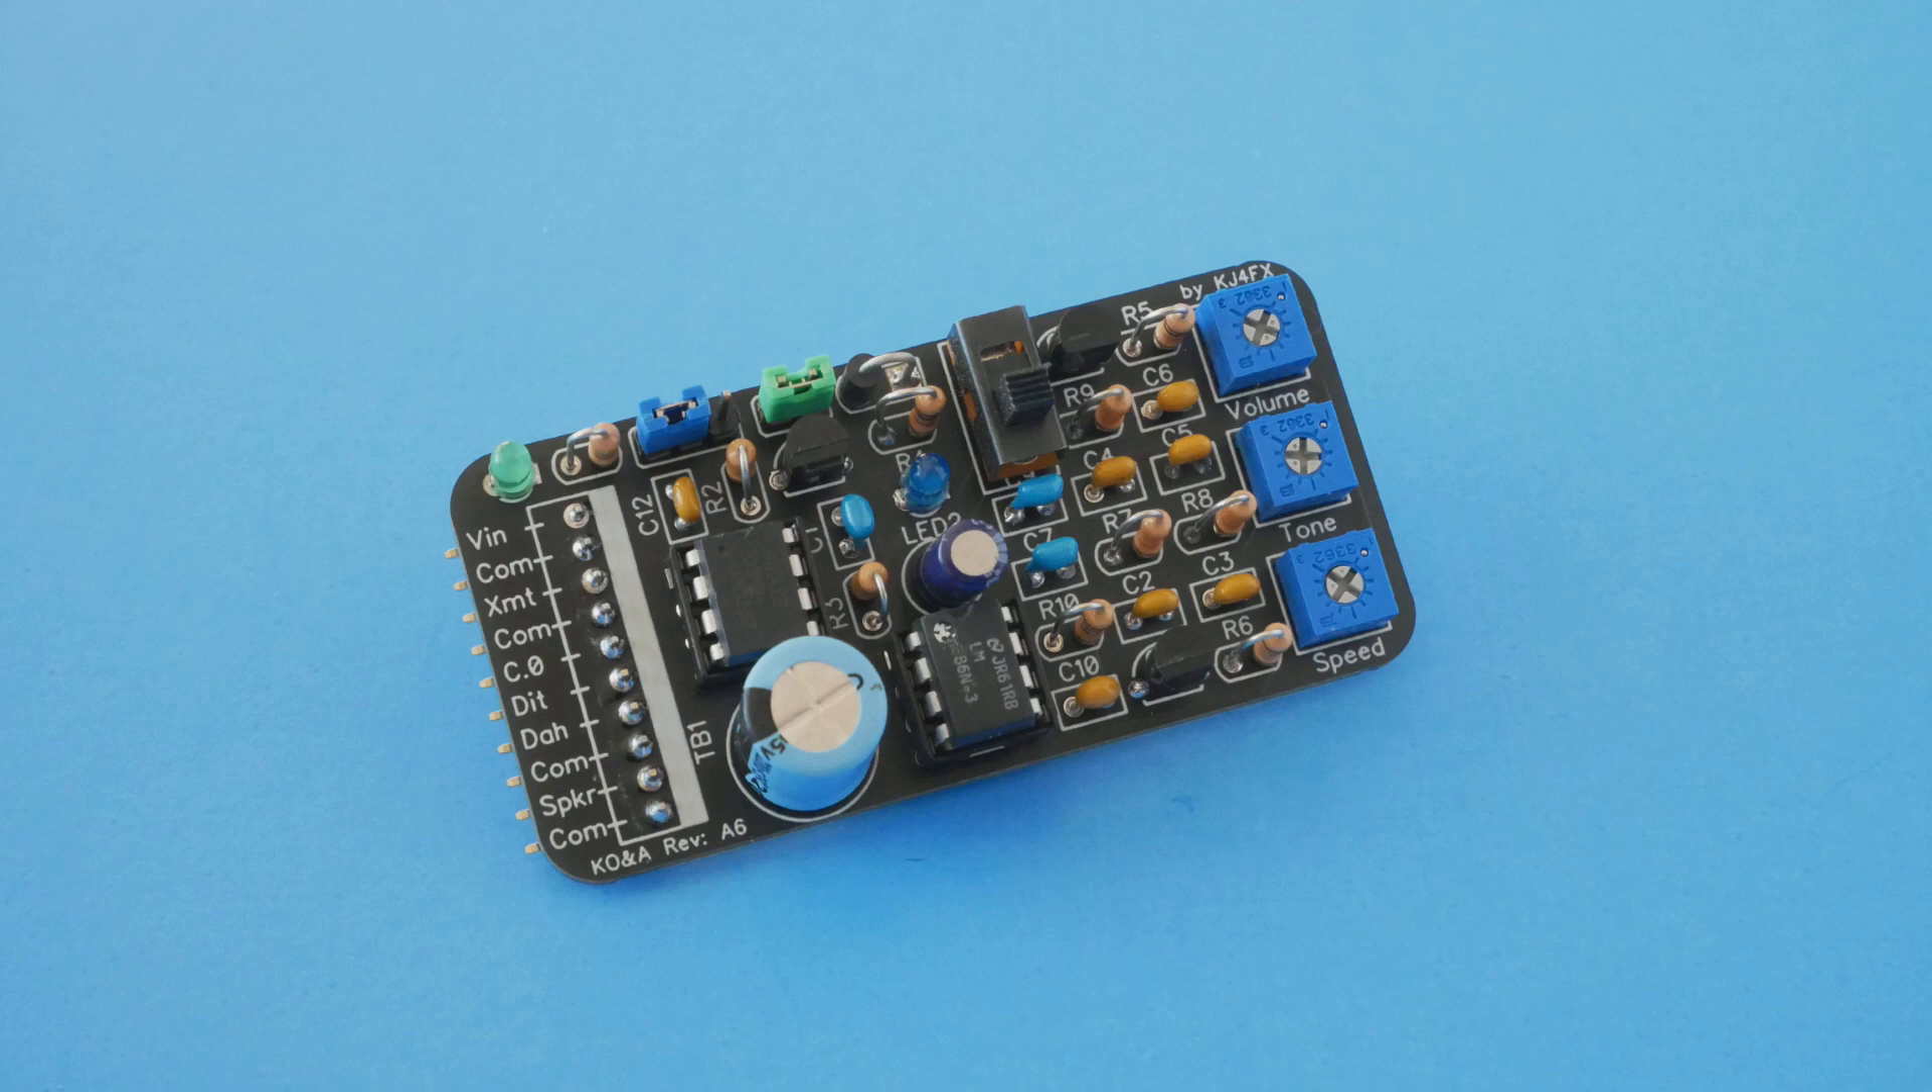With all the parts soldered in place, I think it looks great, and I'm happy to report that it works perfectly.